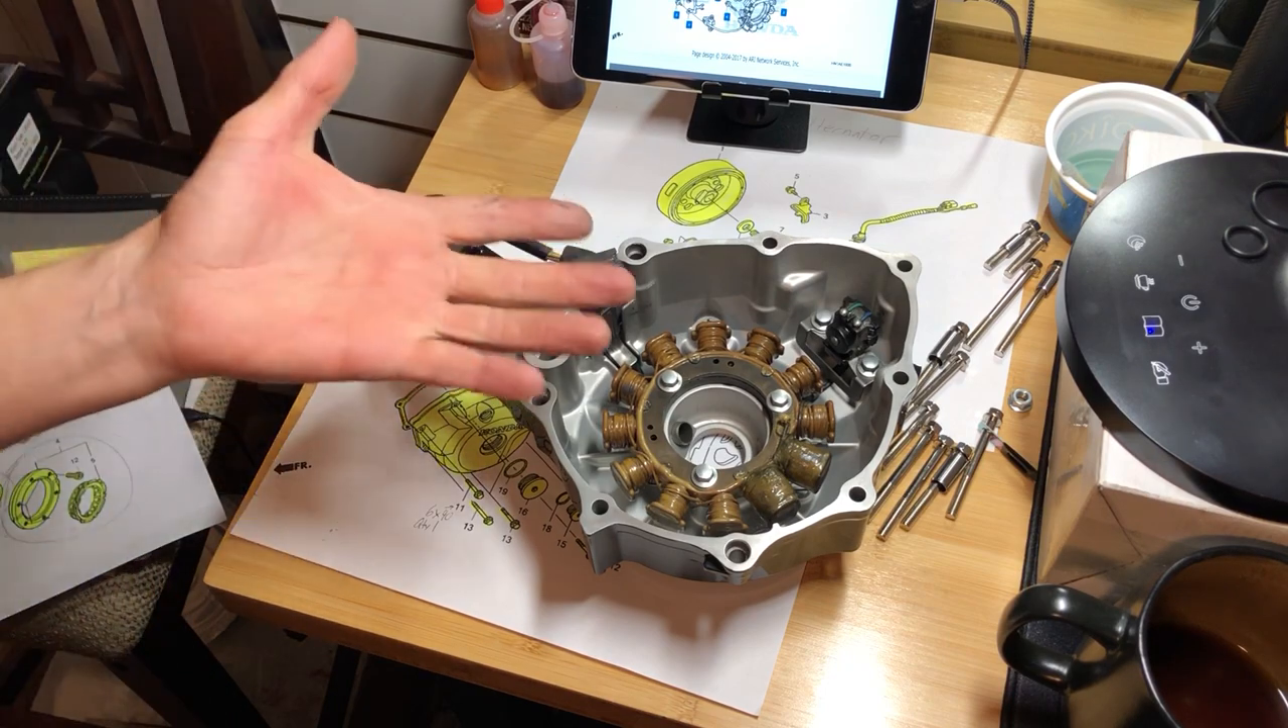All right and there you have it one stator hooked up inside of our uh left crankcase cover.